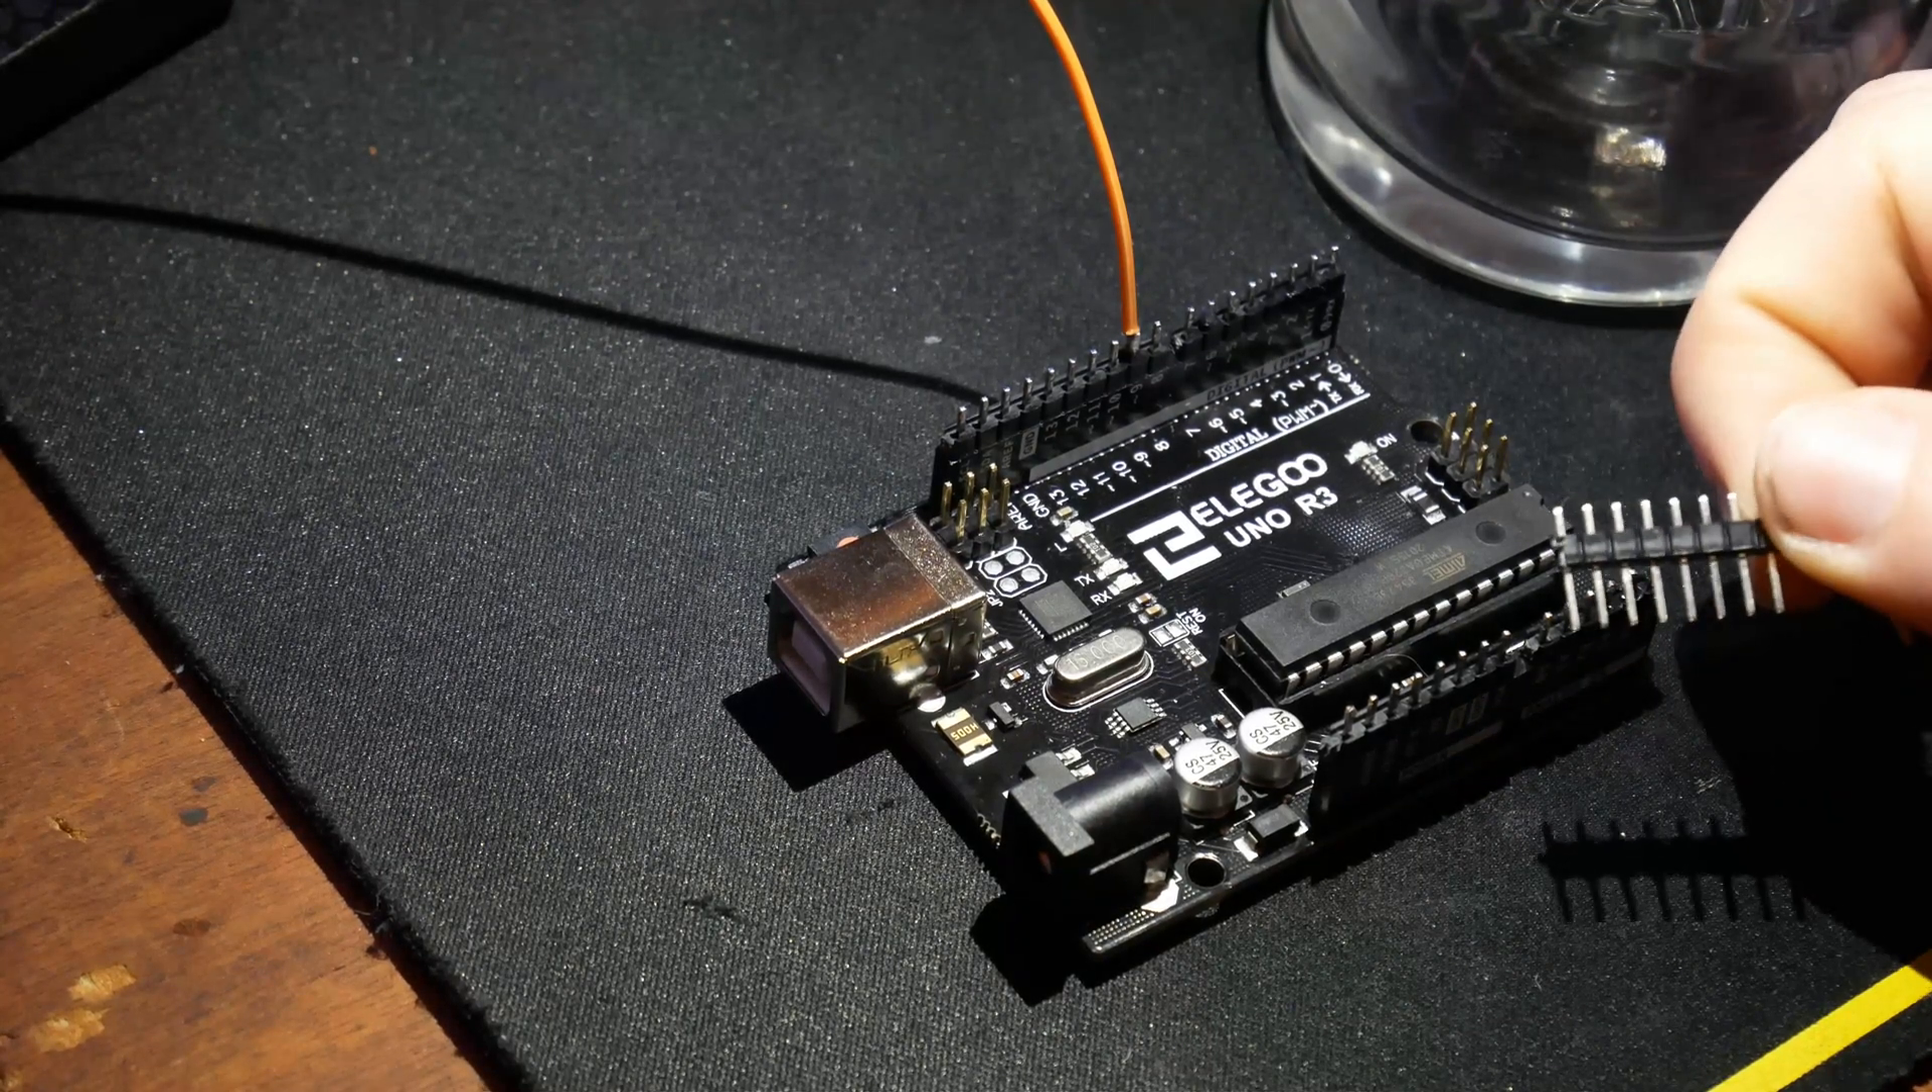What I've done so far is just put in some of these header pins.